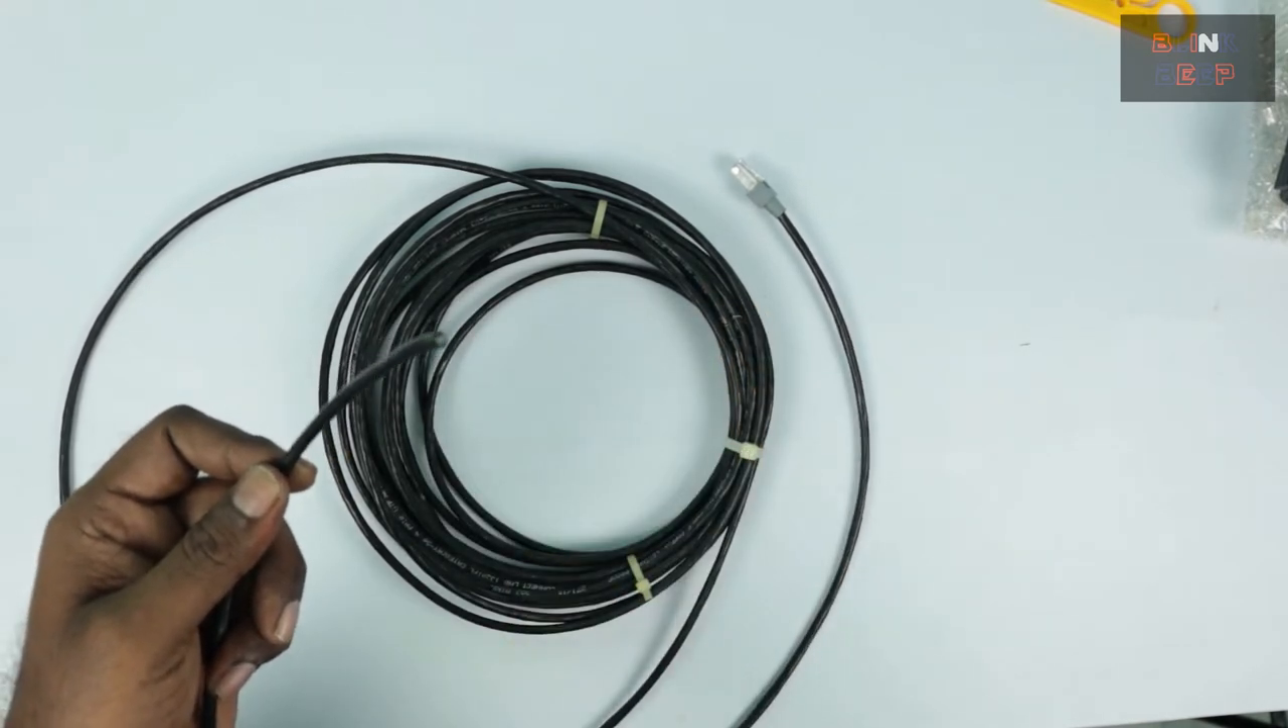As you see one end already has the connector and the other end doesn't have the connector.